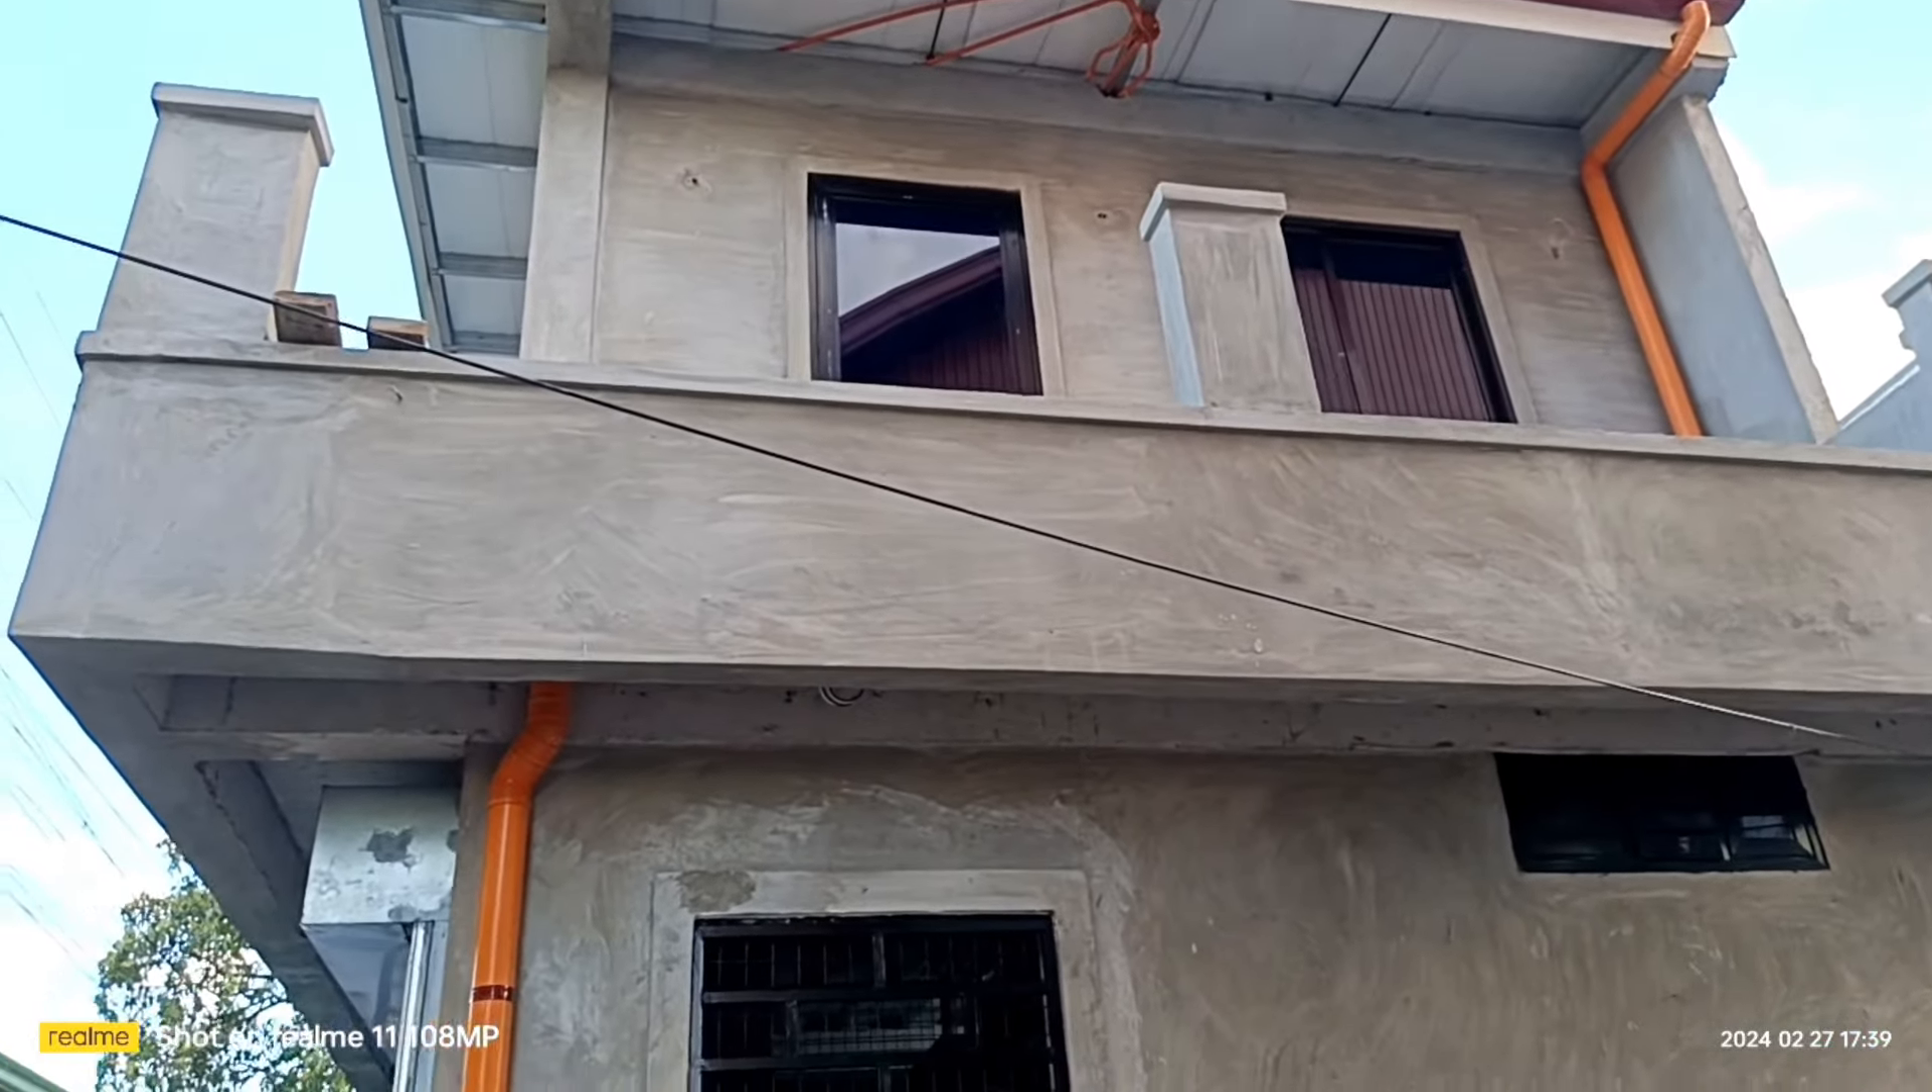Kanina nagkabit ng mga salamin na bintana kinabit na nila.